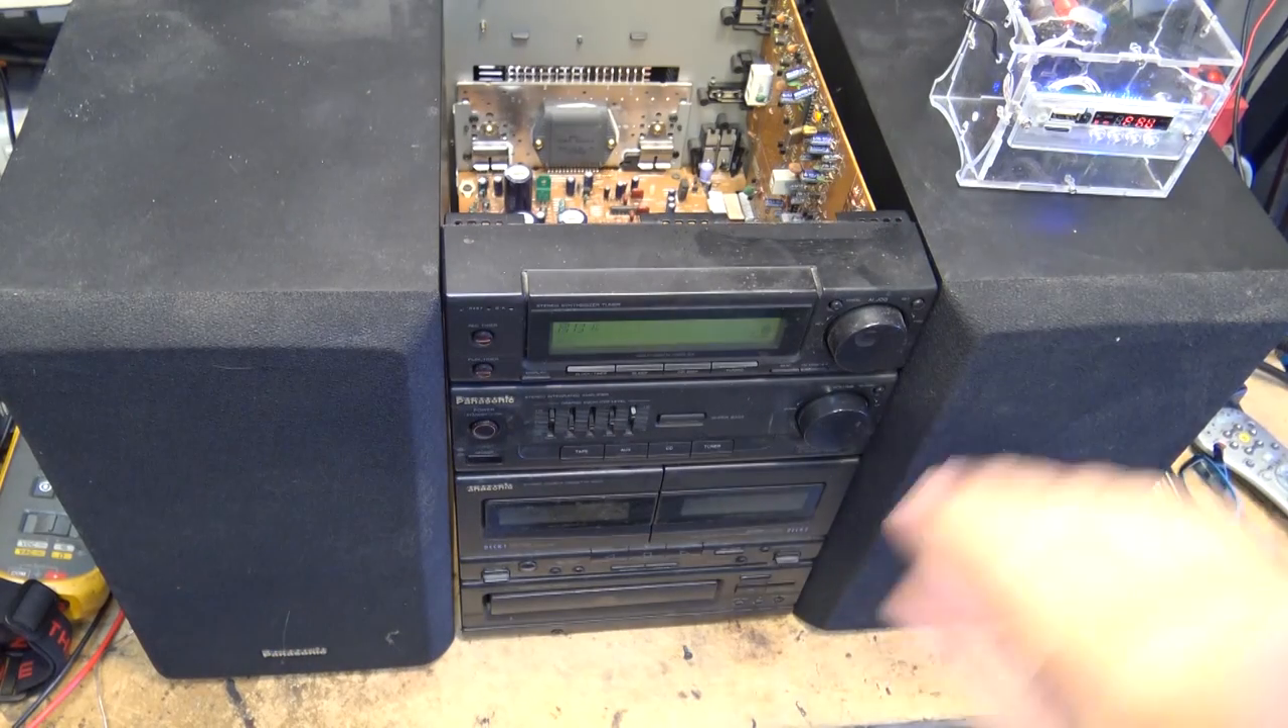I haven't put the top on it obviously yet.